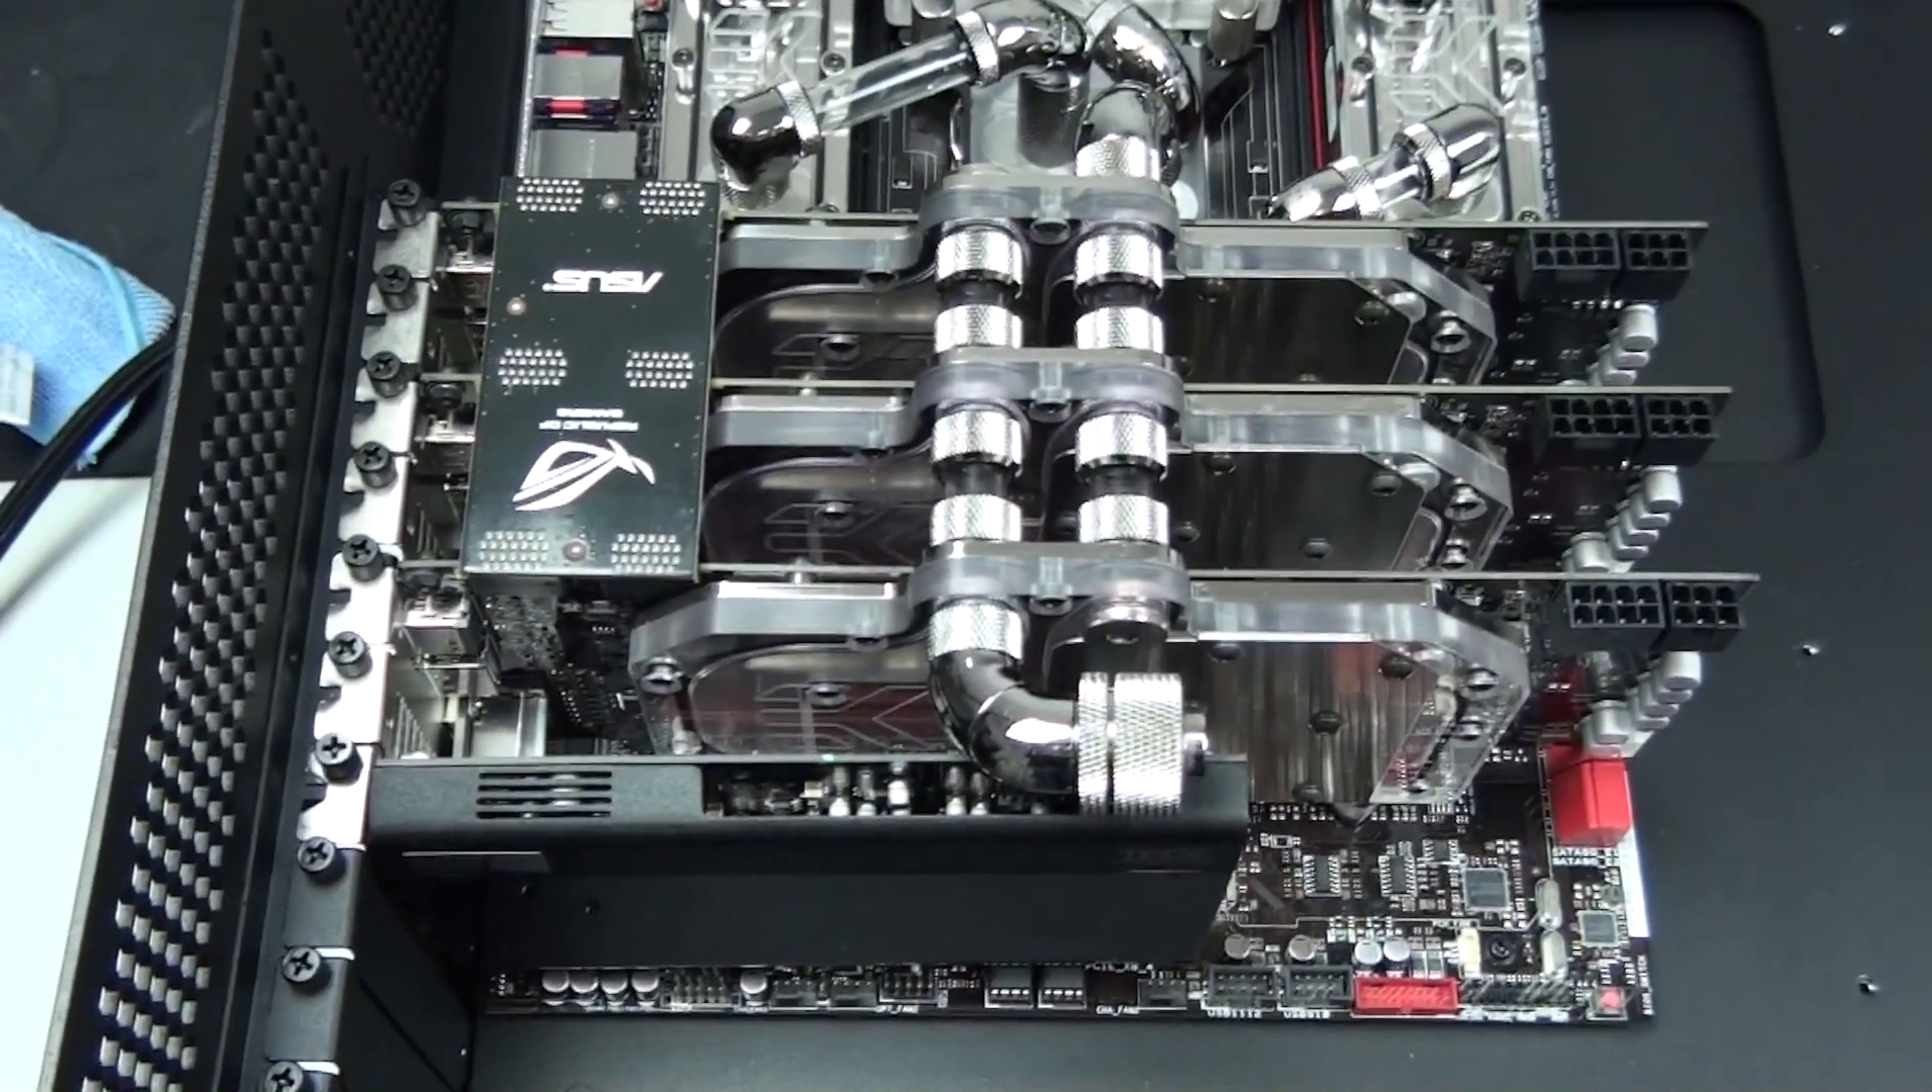And you can see that I've used Bits Power Crystal Link to tube up the graphics card water blocks also. And I've used them in a parallel configuration.